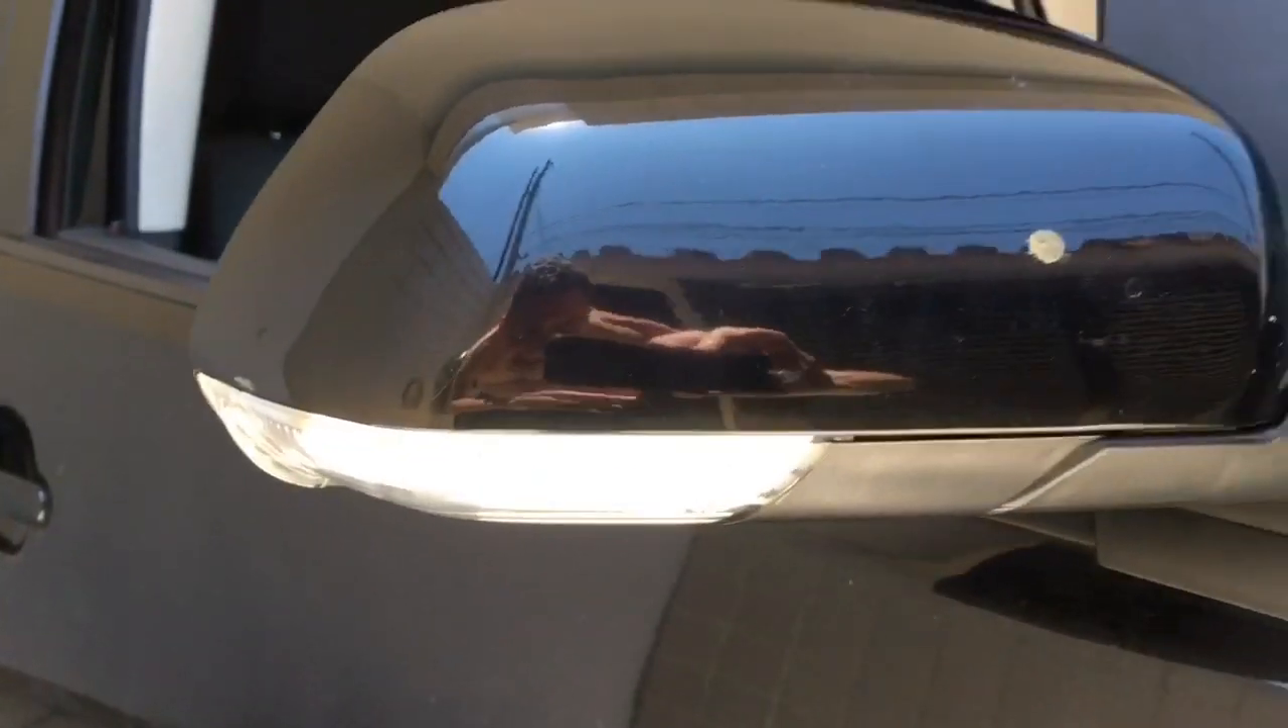Pronto, espelho encaixado Capa encaixada, agora está pronto para uso.